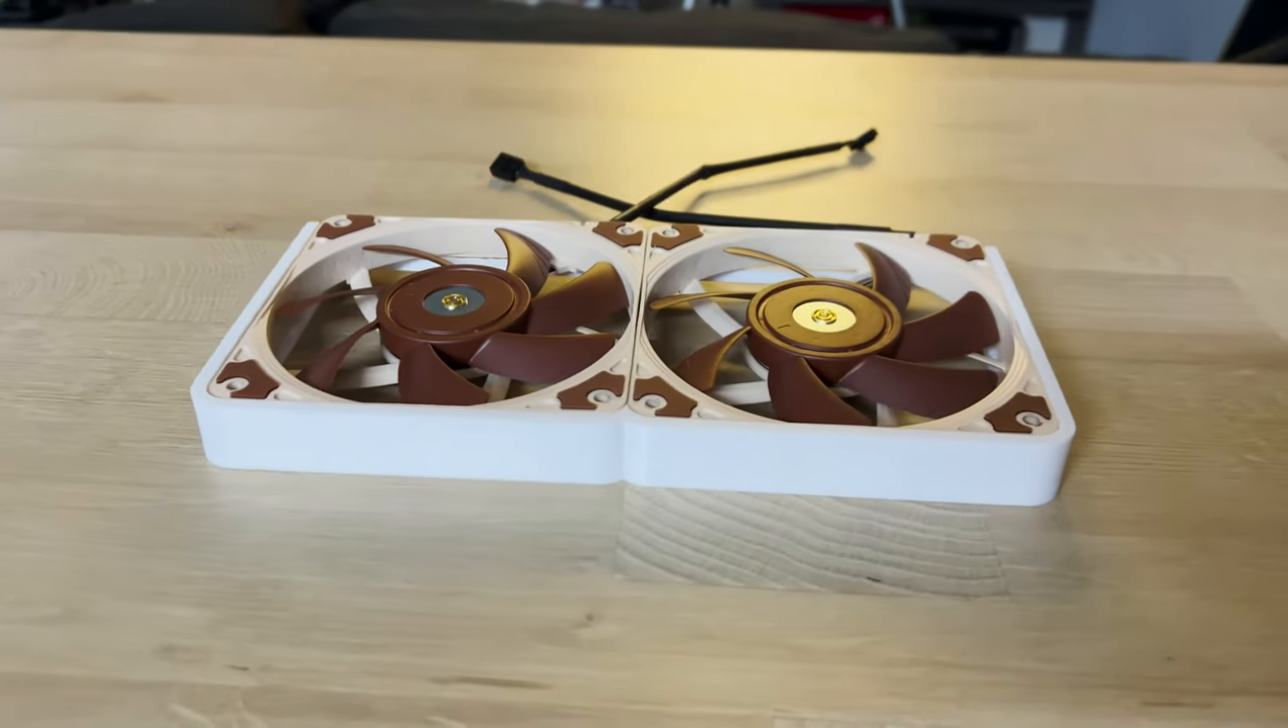As you can see I added a shroud to cover the fans.